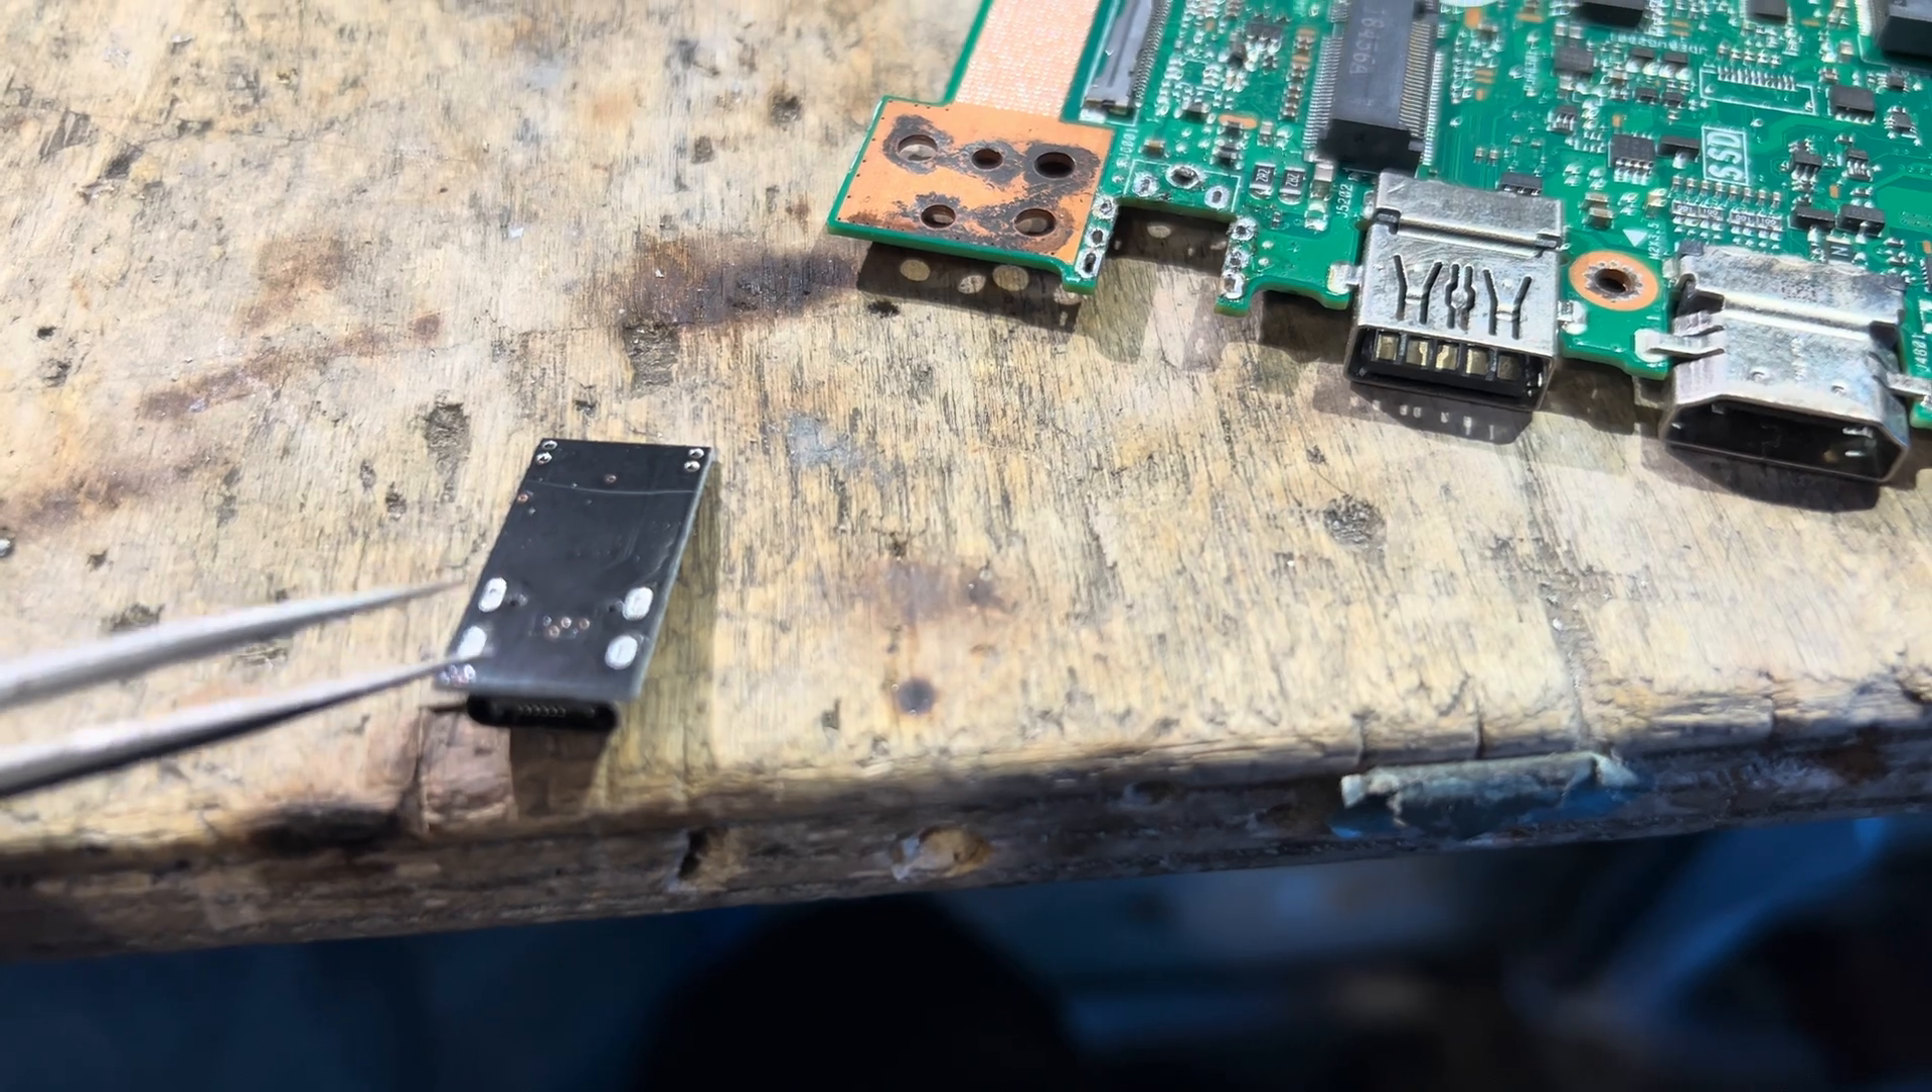Okay so the old connector has been removed rather forcefully removed but it's no use to us out and now it's time to figure out how to place the new one.